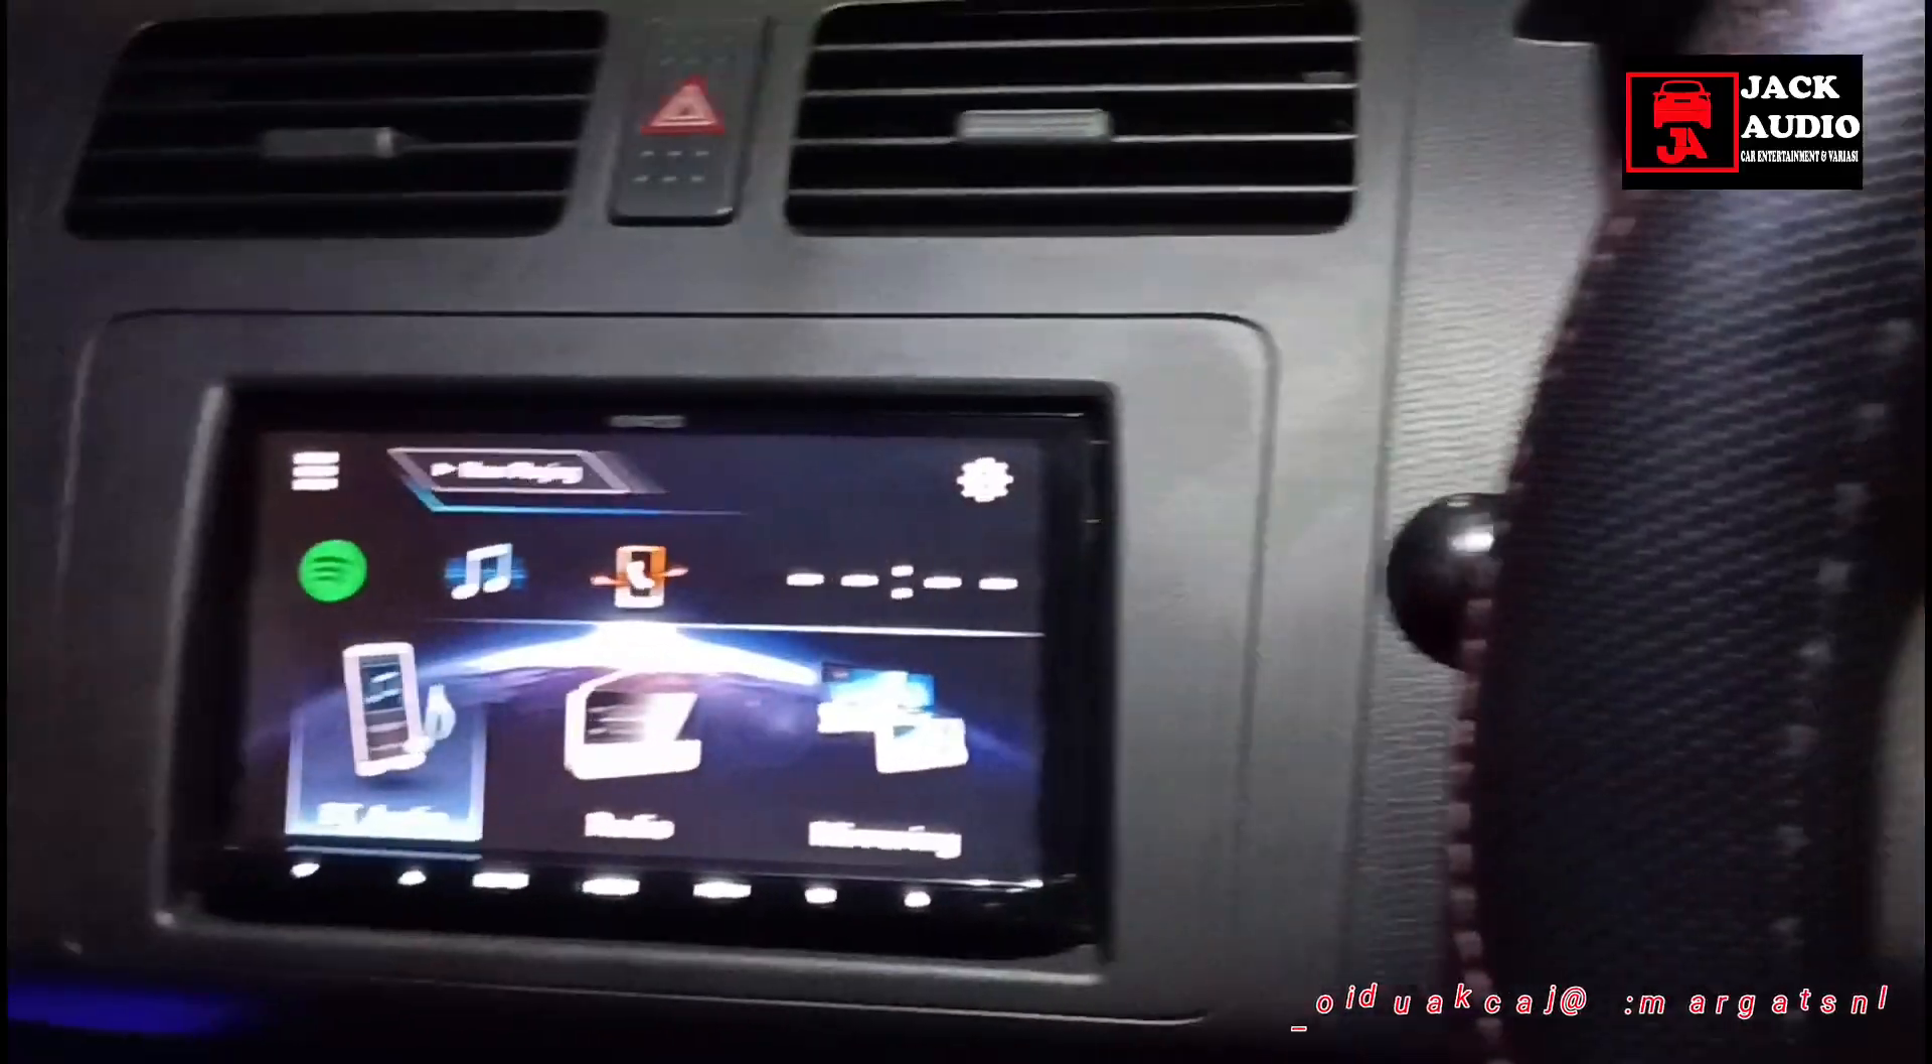Ini sudah terpasang dengan head unit brand dari Kenwood DDX7 di mobil Suzuki Swift.